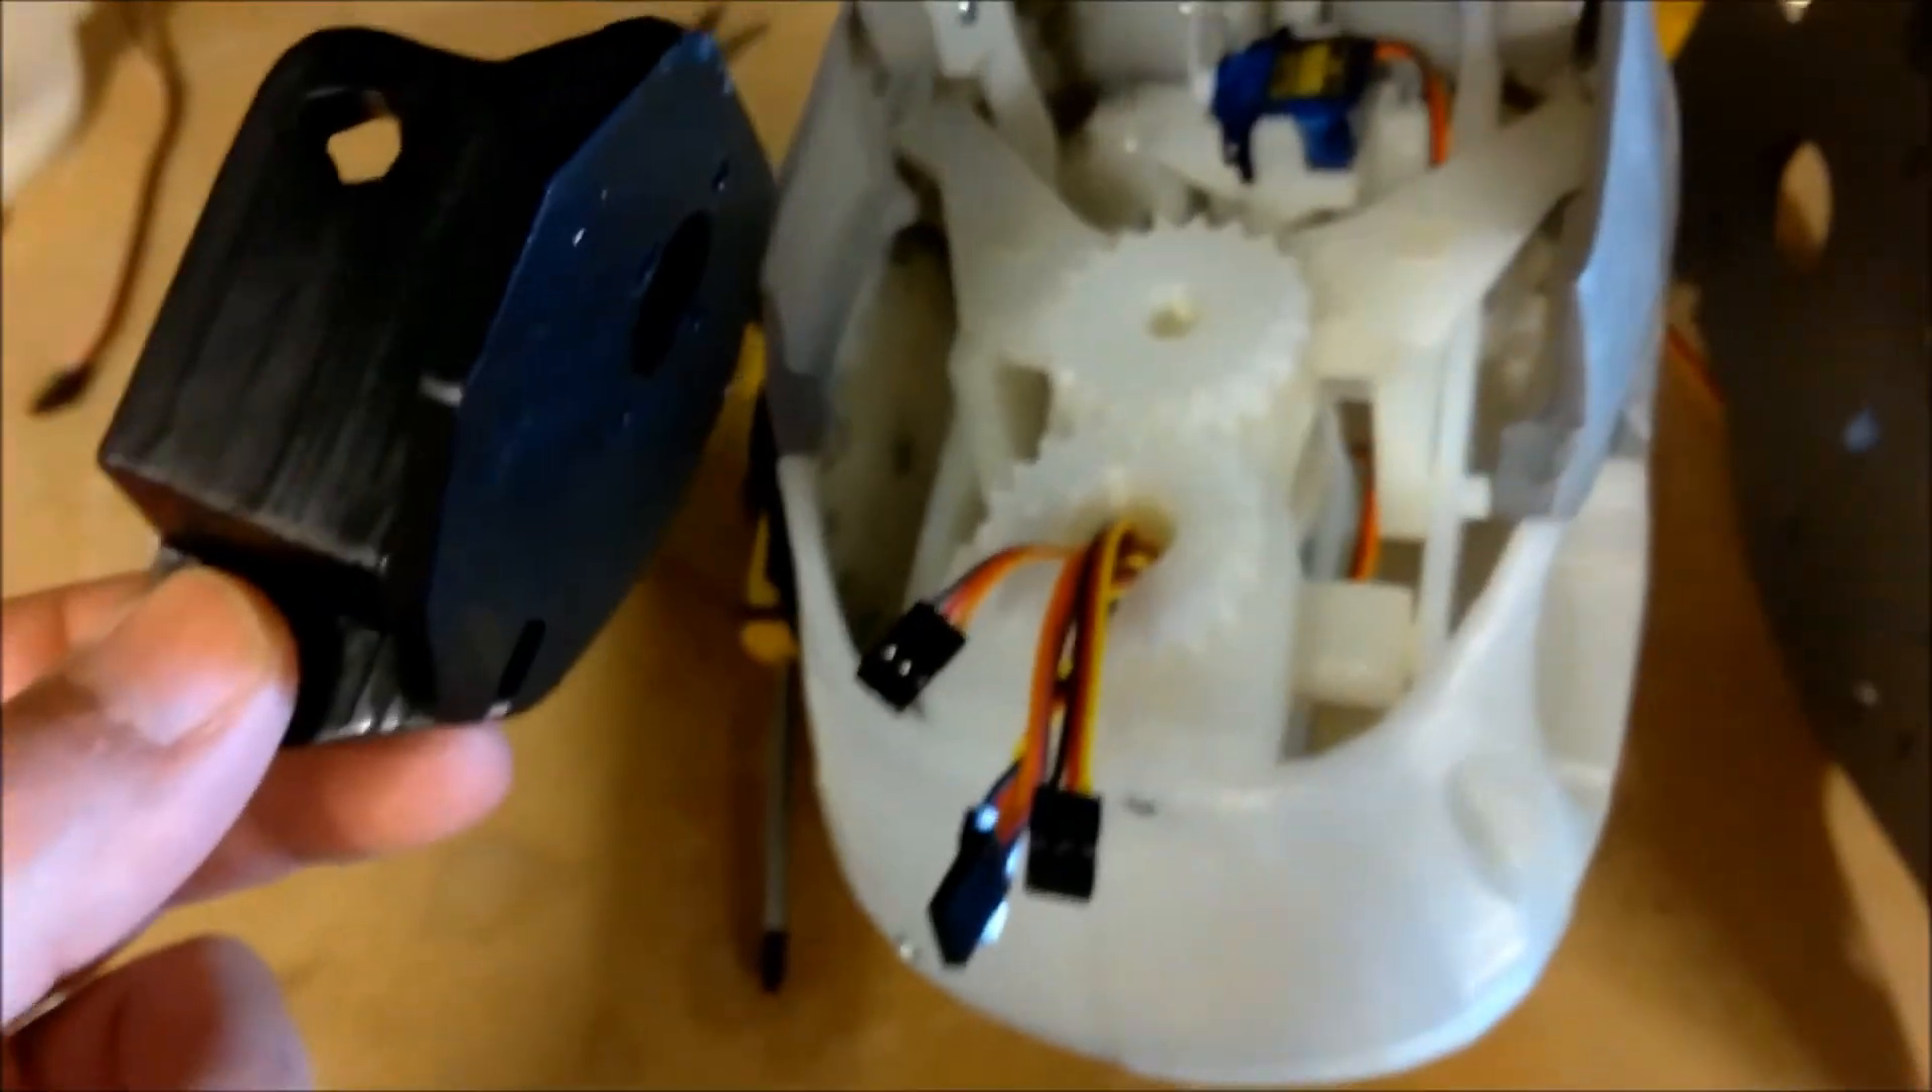Now I've removed the neck hinge so I could paint it black.